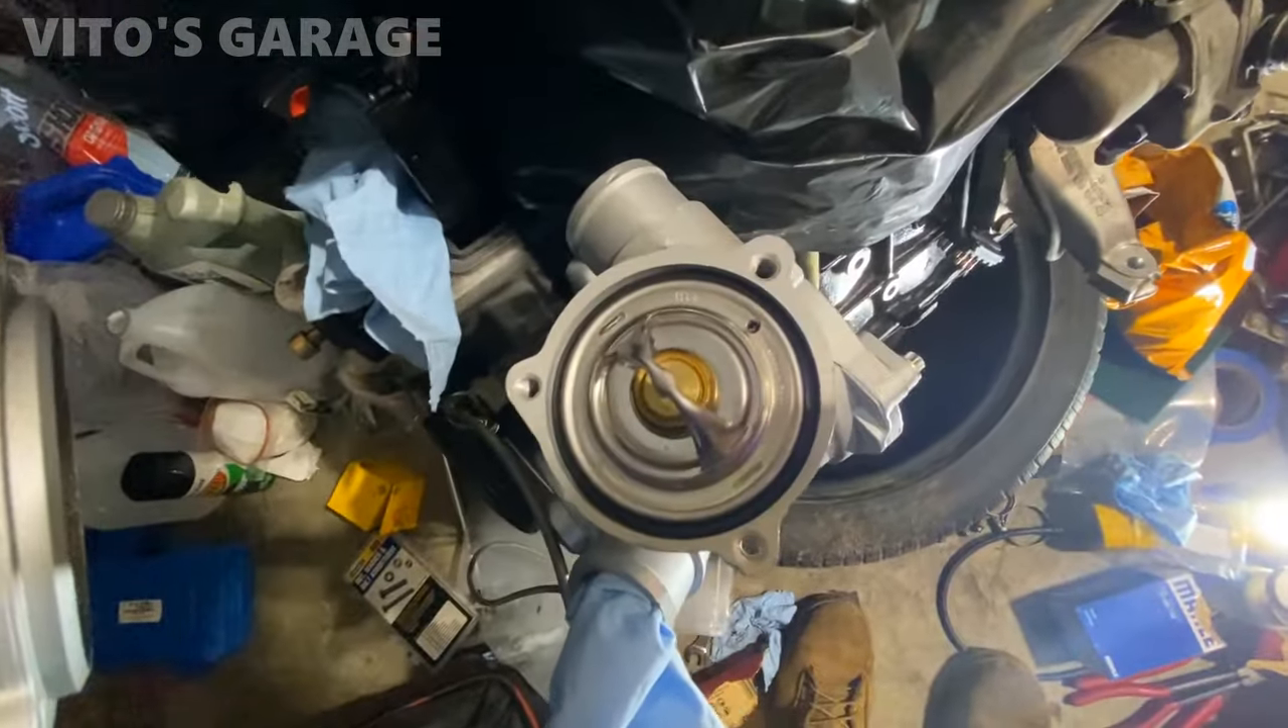Made in germany thermostat is in with new o-ring.